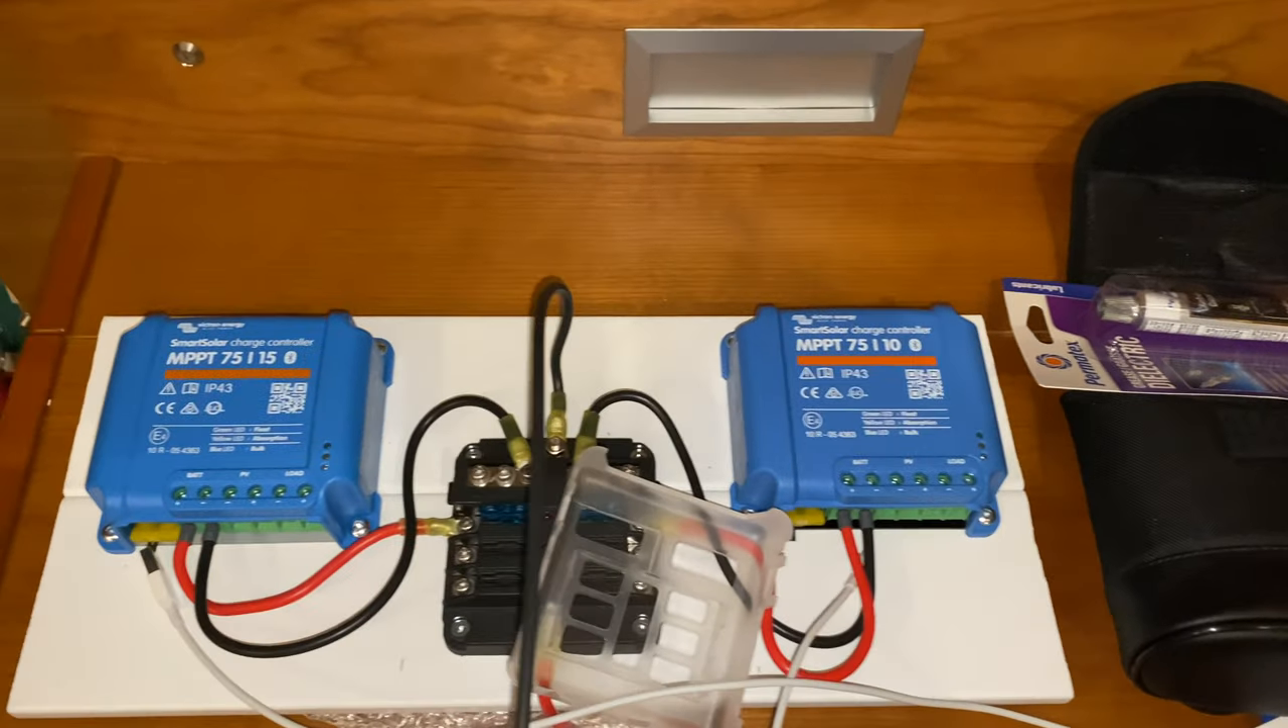Here's my little panel, all wired up and ready to go. So I have the two controllers. I've got the 7515 on the left. And then the 10 amp on the right.